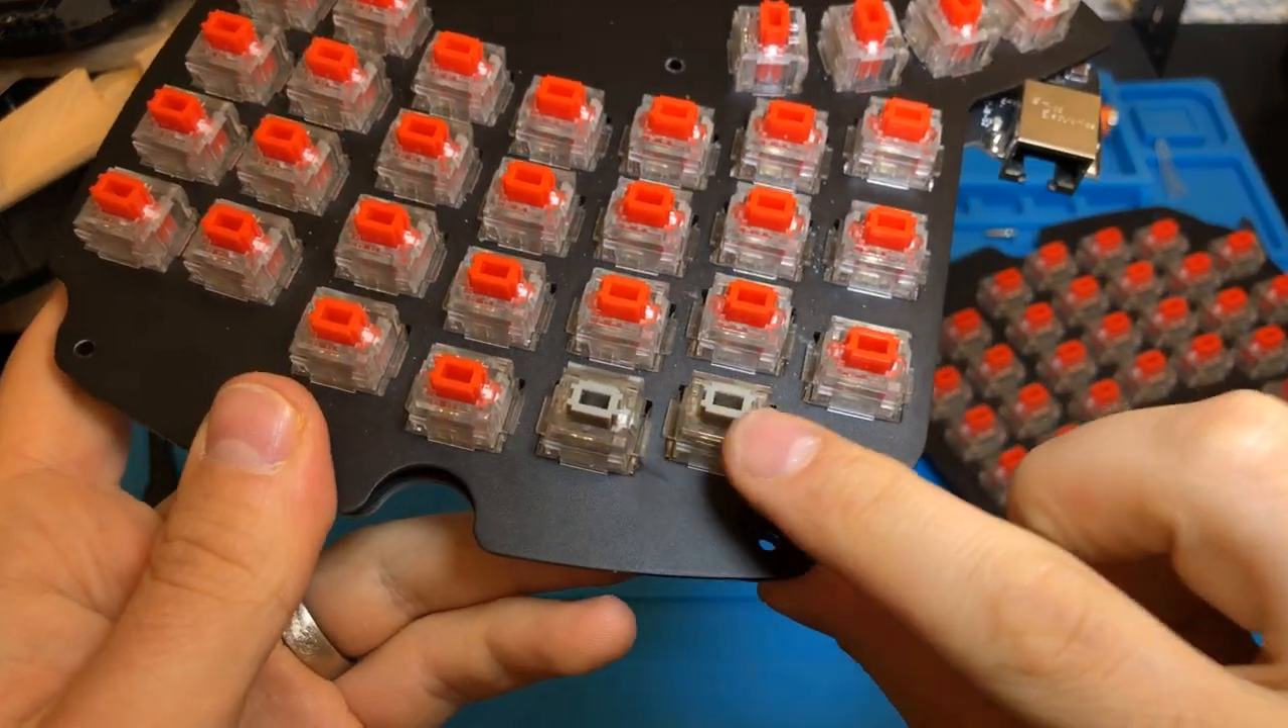We are almost done let's see so all of these red switches have already been changed or switched only these two gray ones remain.